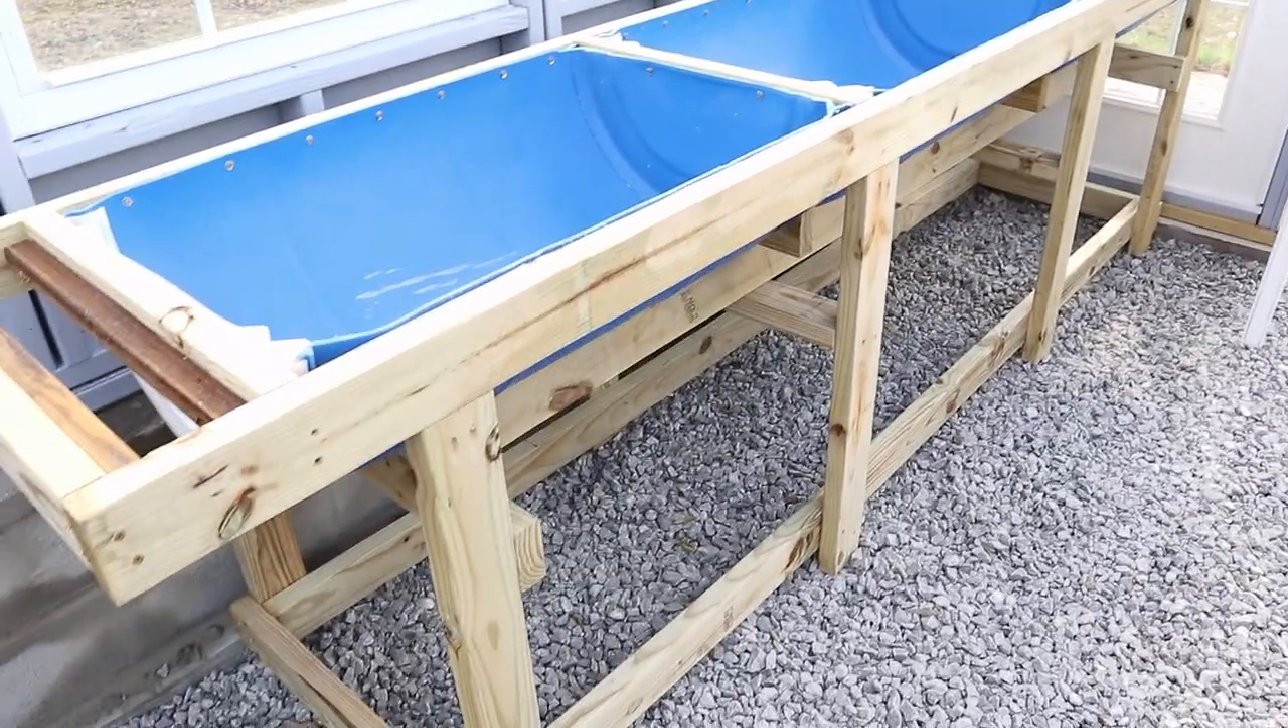I still got to come back and build the shelf underneath but once I get that done I'll join you back here for the wrap-up.